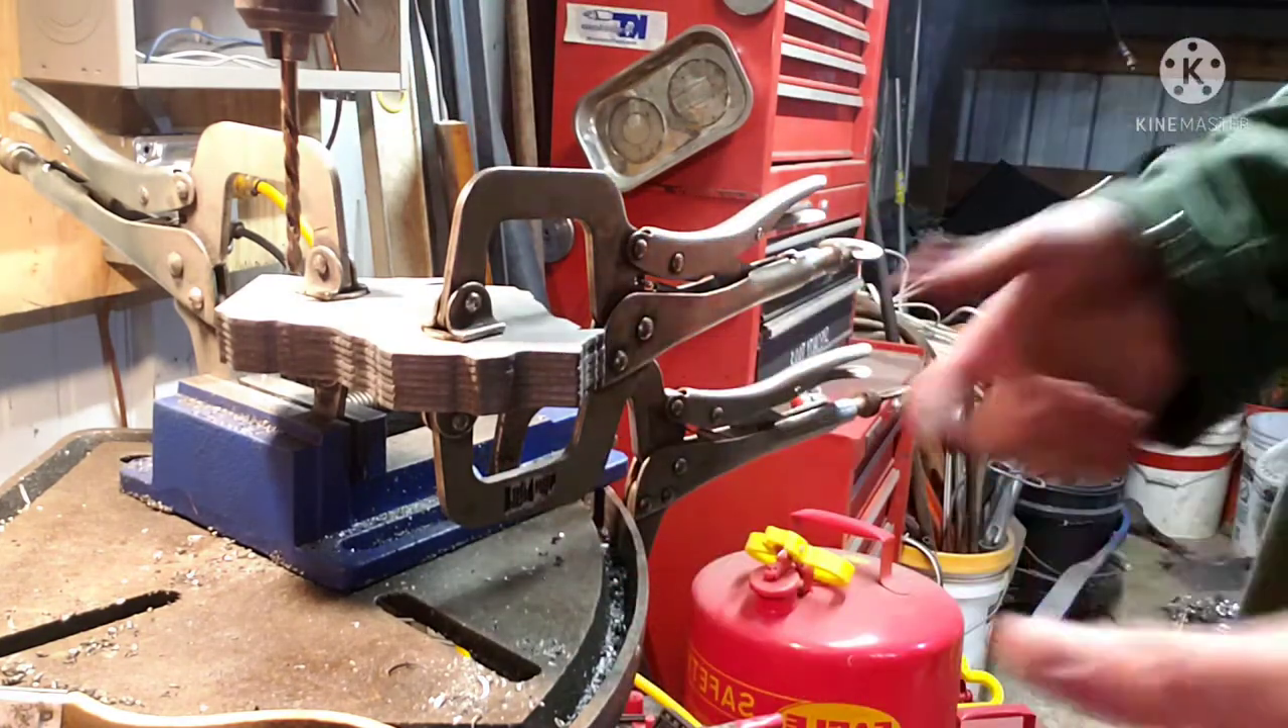All right so we got our pieces clamped up here.